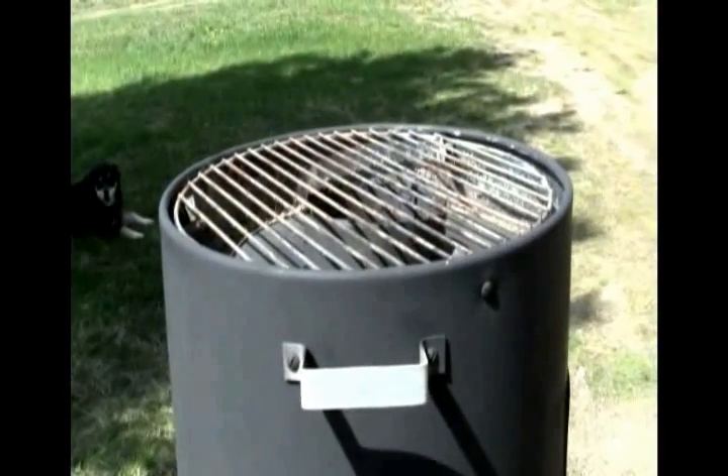Actually, you can see from here I've got the rack installed now on top.